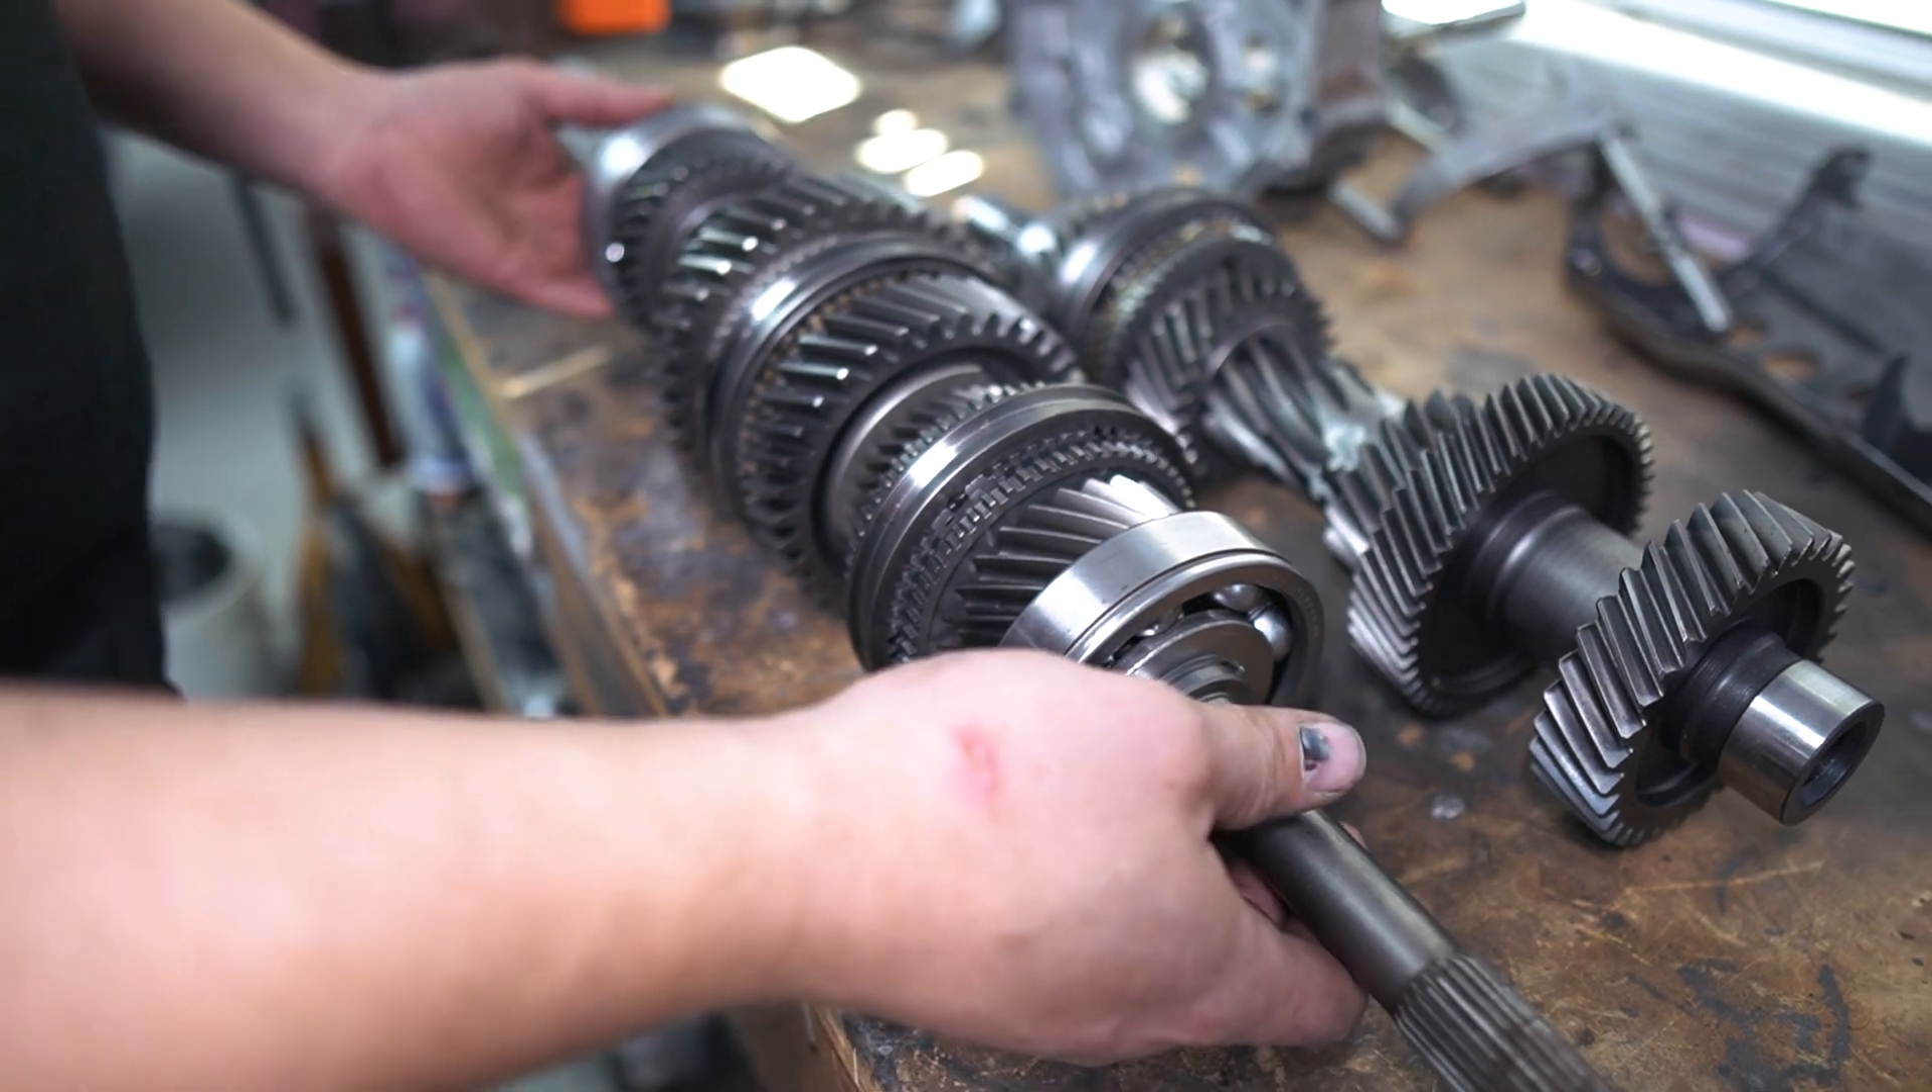That is our complete main shaft.